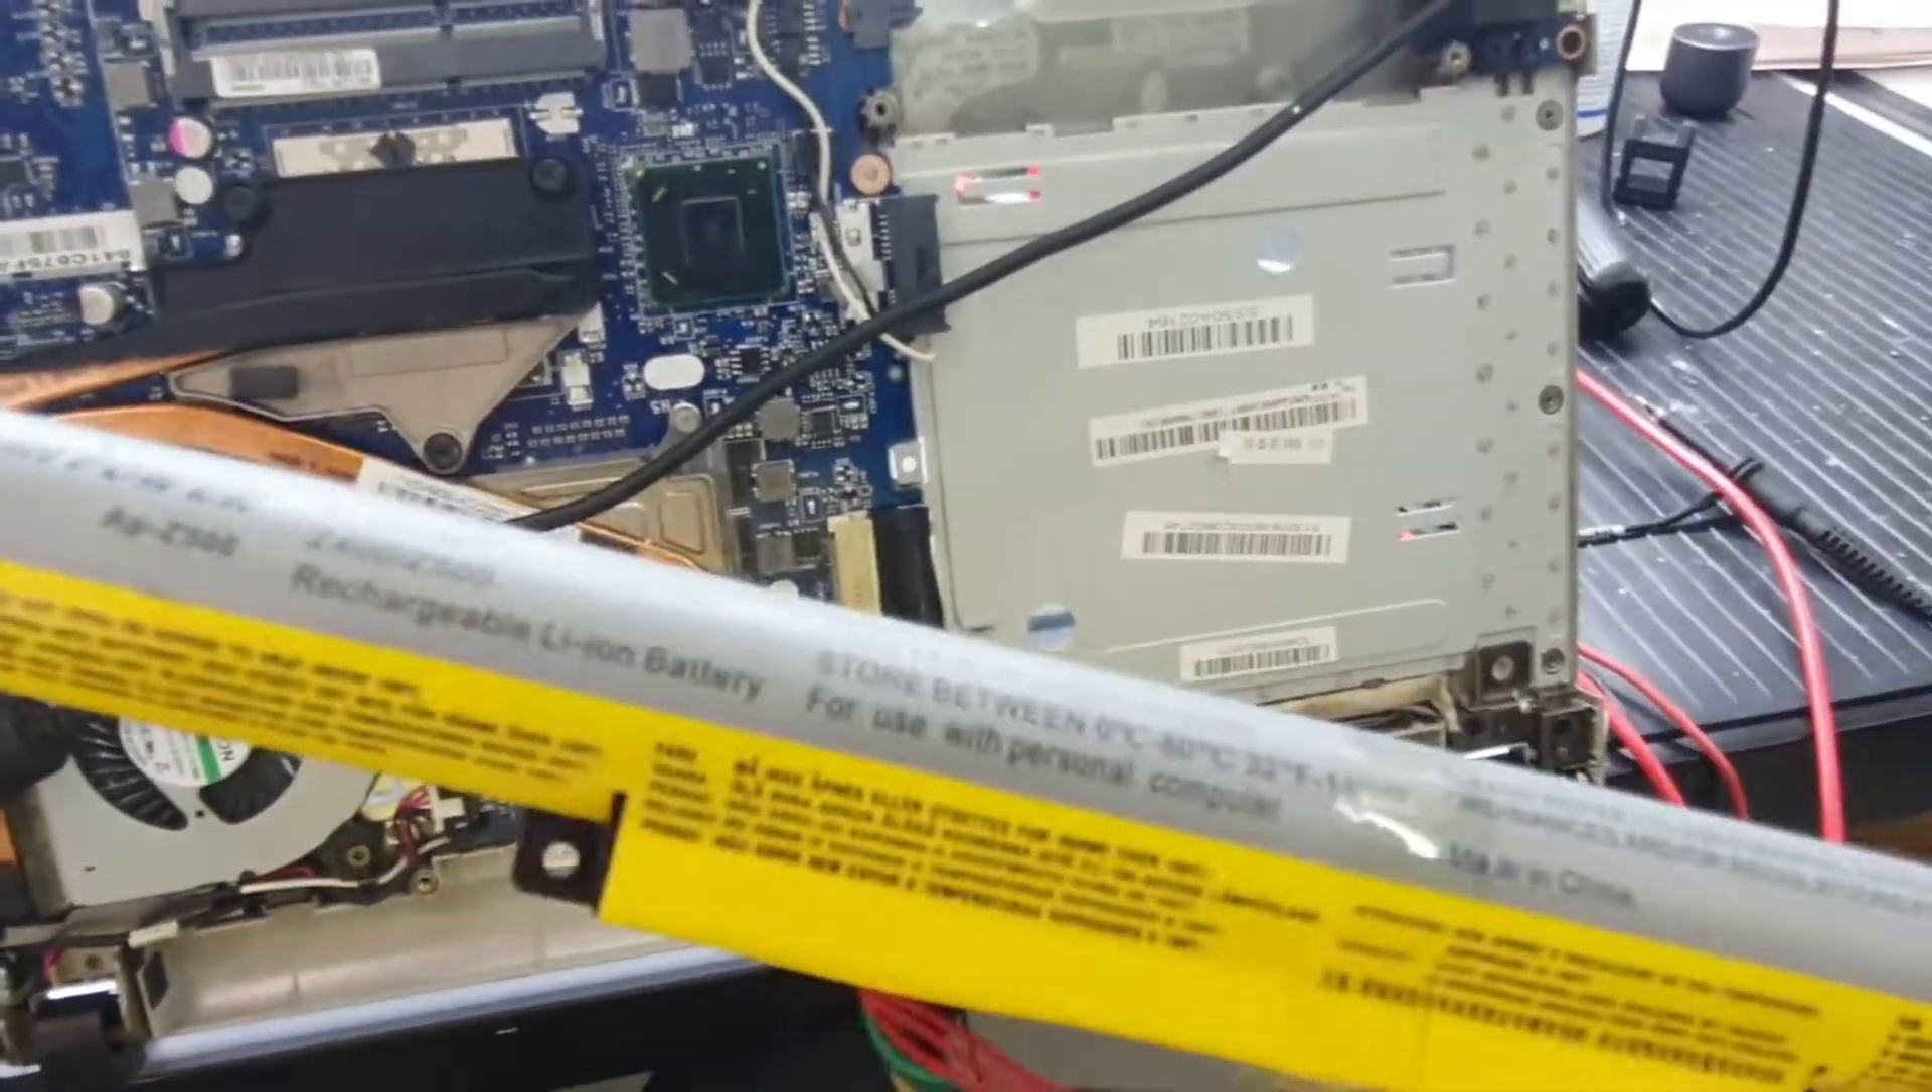Falta botar a bateria ainda. Não botei.